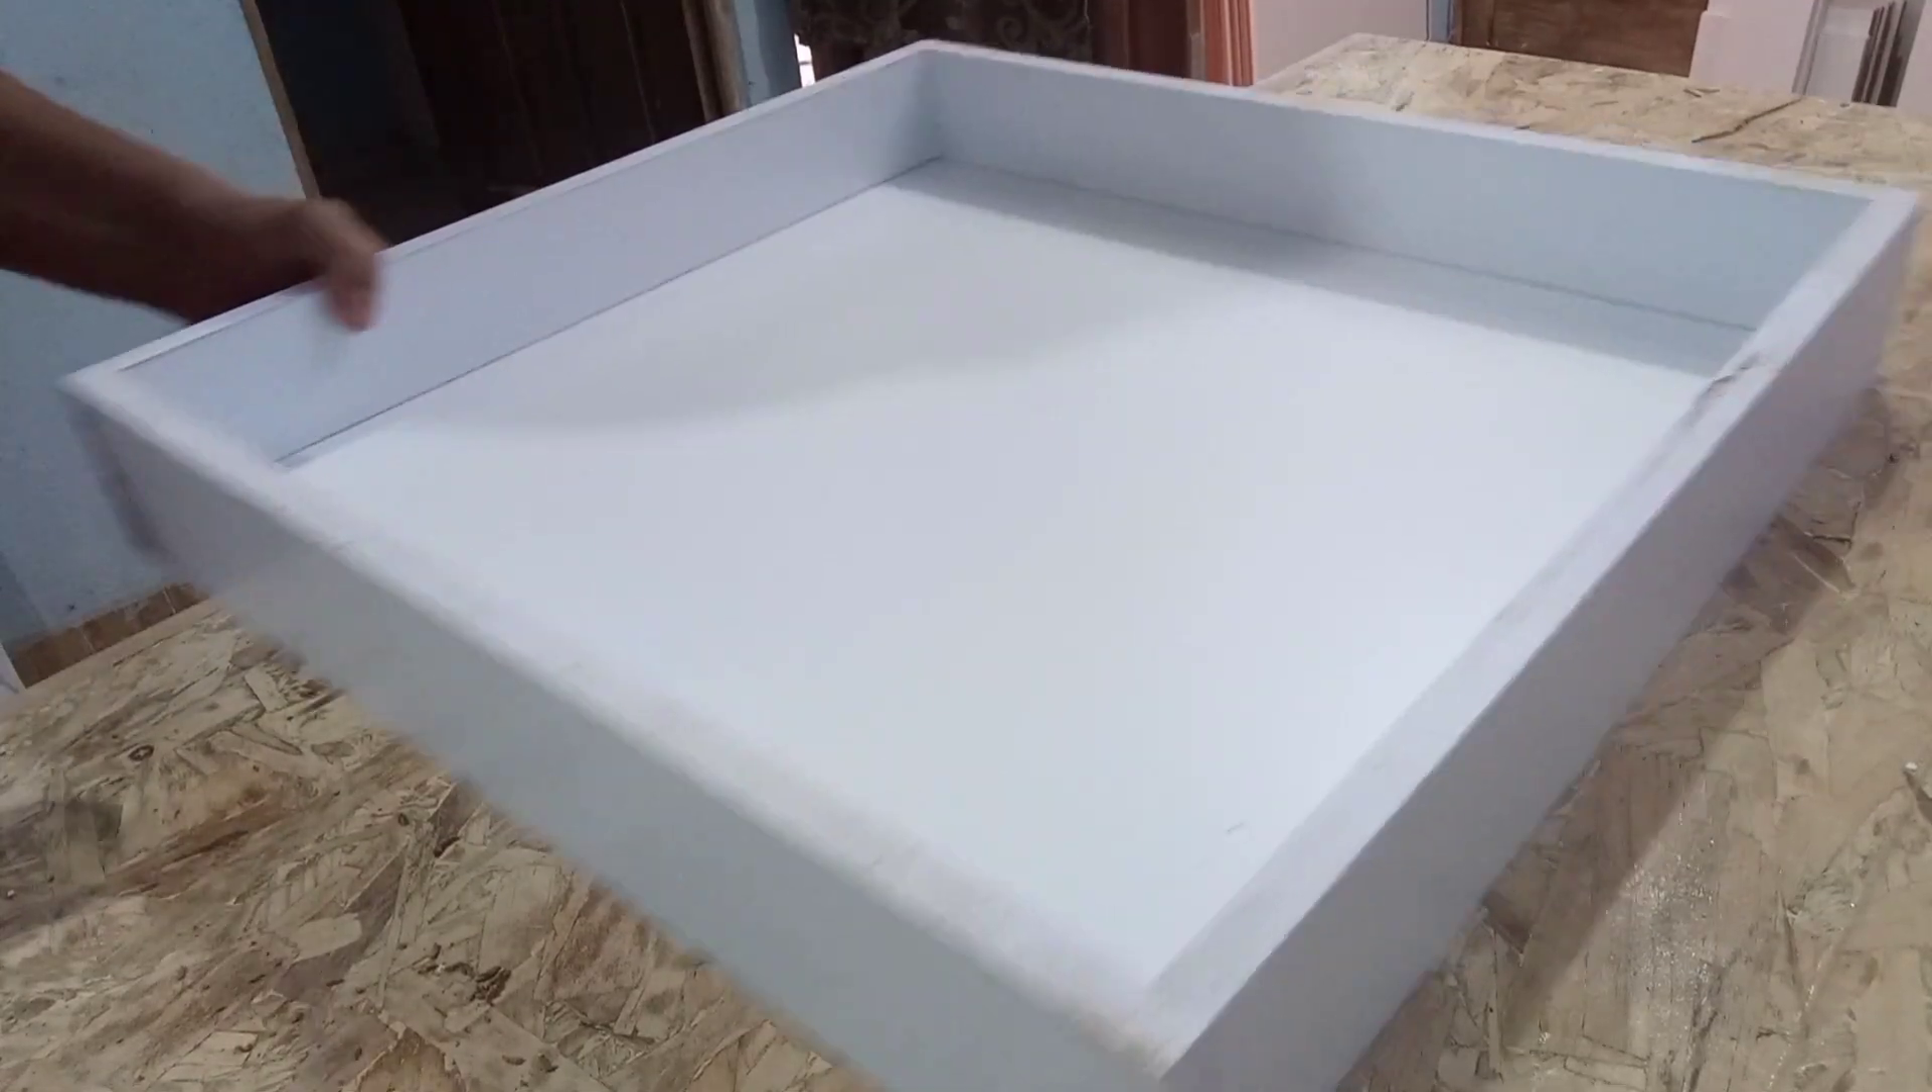Listo, ya tenemos nuestro cajón armado de una manera fácil, rápida y sin batallar.